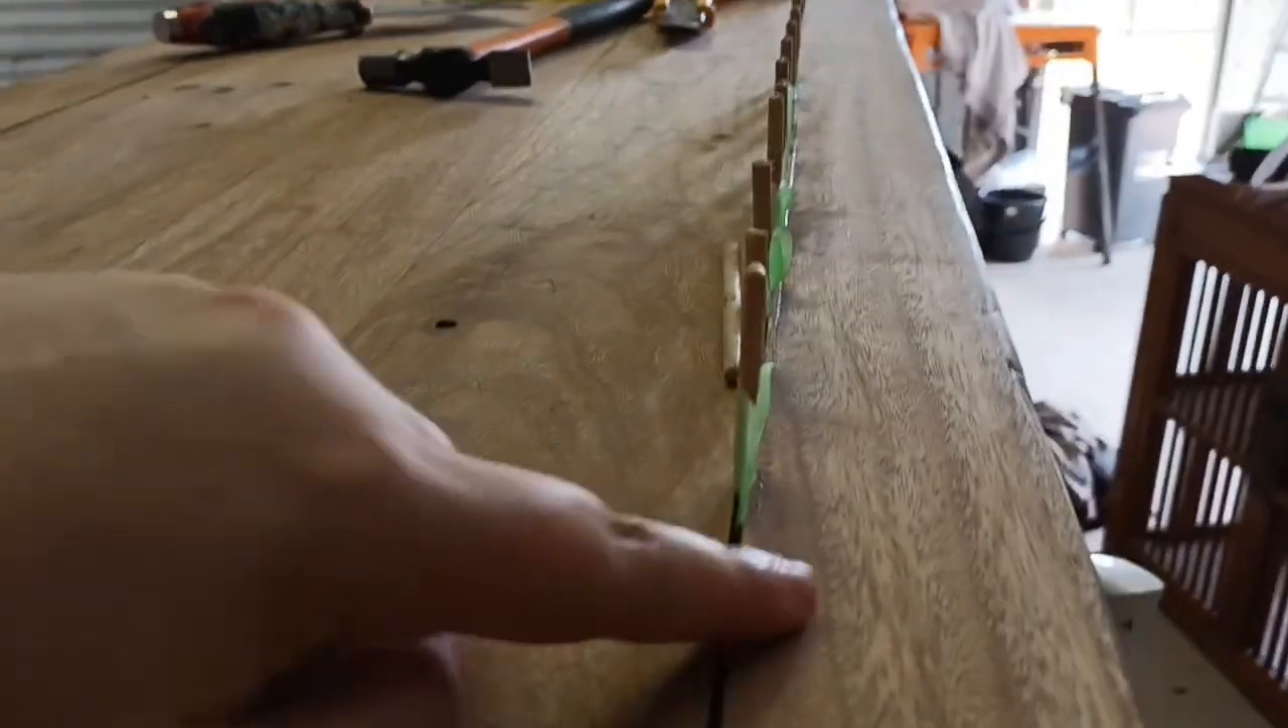There's obviously a very prominent gap that runs along the length of this.